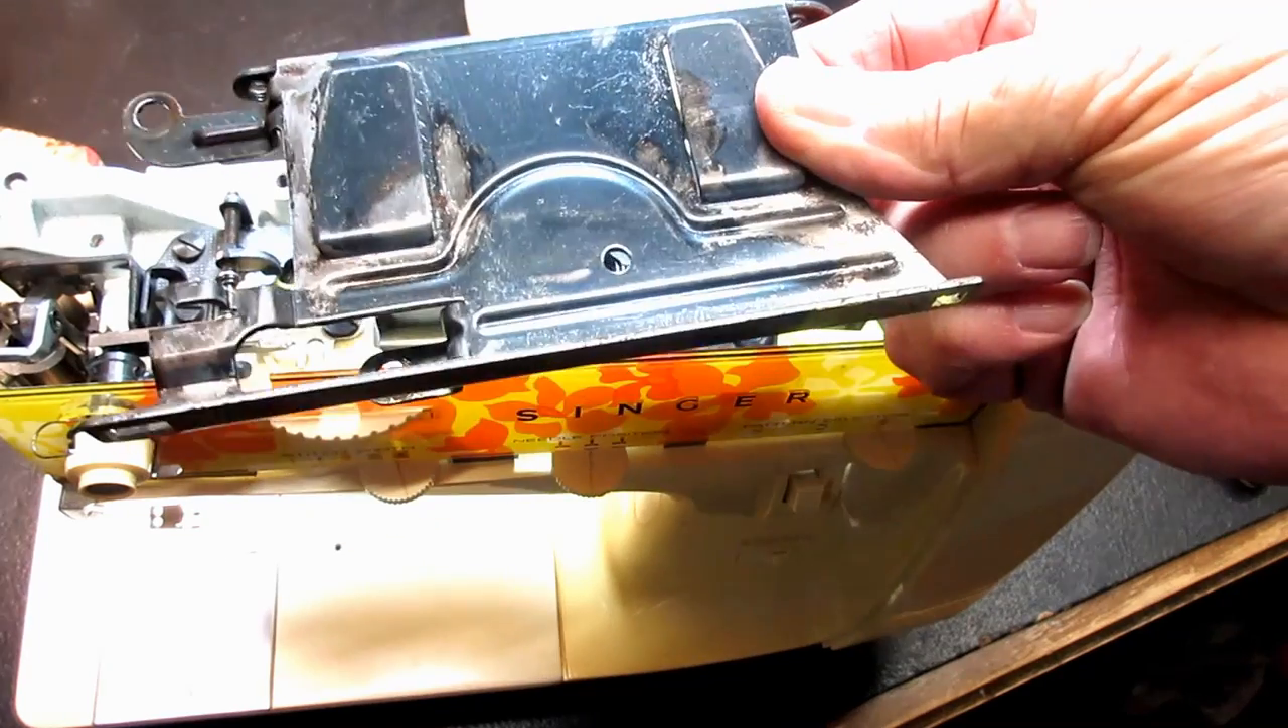But, with the cover off and now the four screws for the bracket out, the bracket just lifts right up.